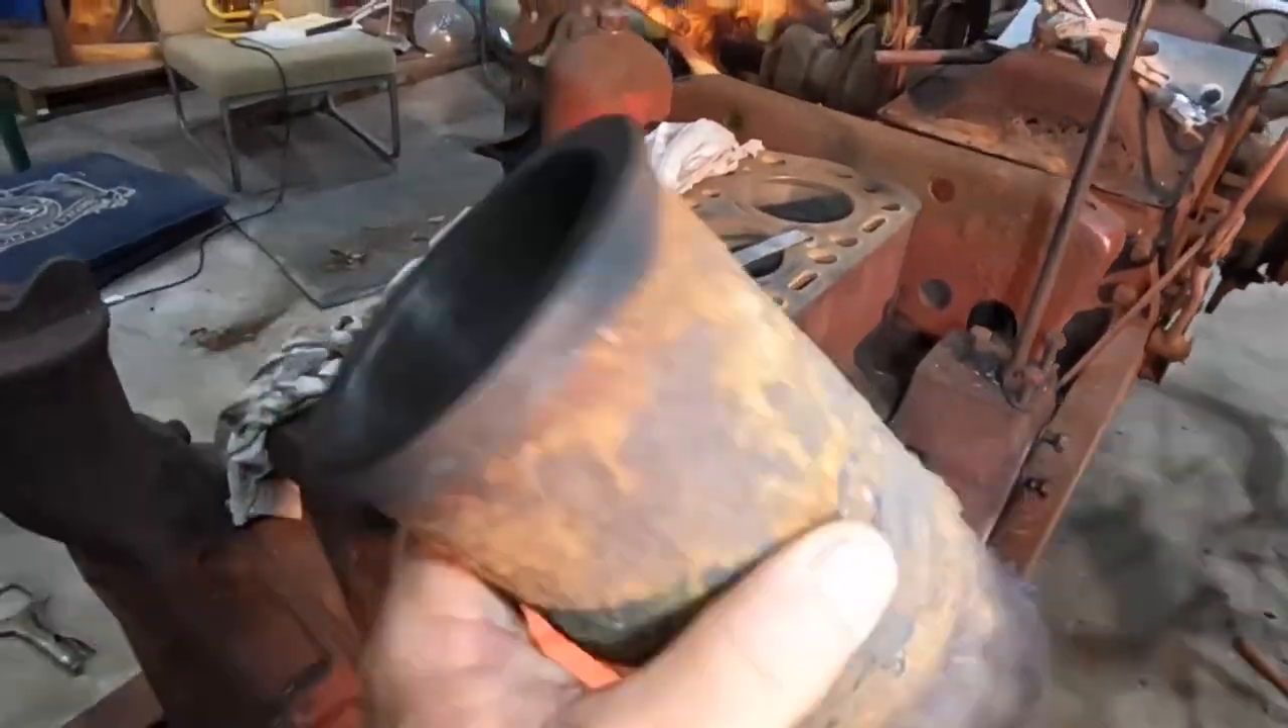Now I've pulled one of the sleeves out already.